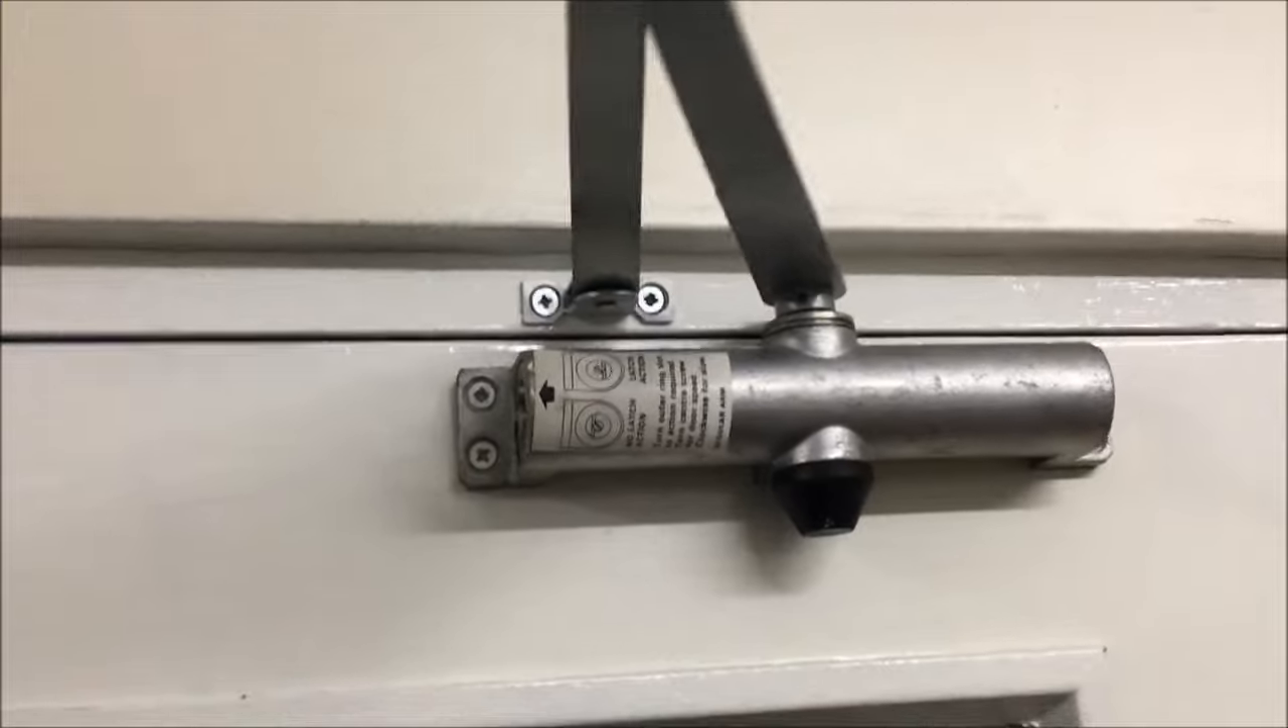Okay now you can see that the cover has been taken off you can see the actual closer body and there's also some writing on this particular one.